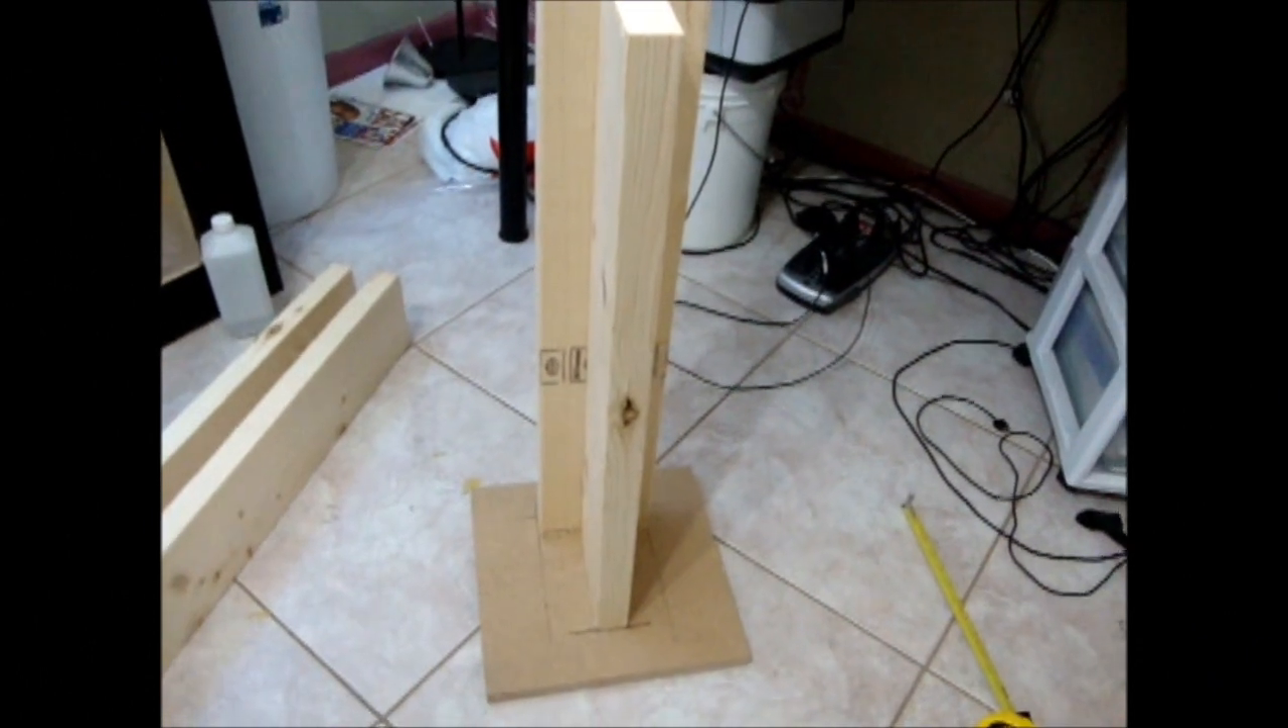Got one of the beams on the base part of the board.